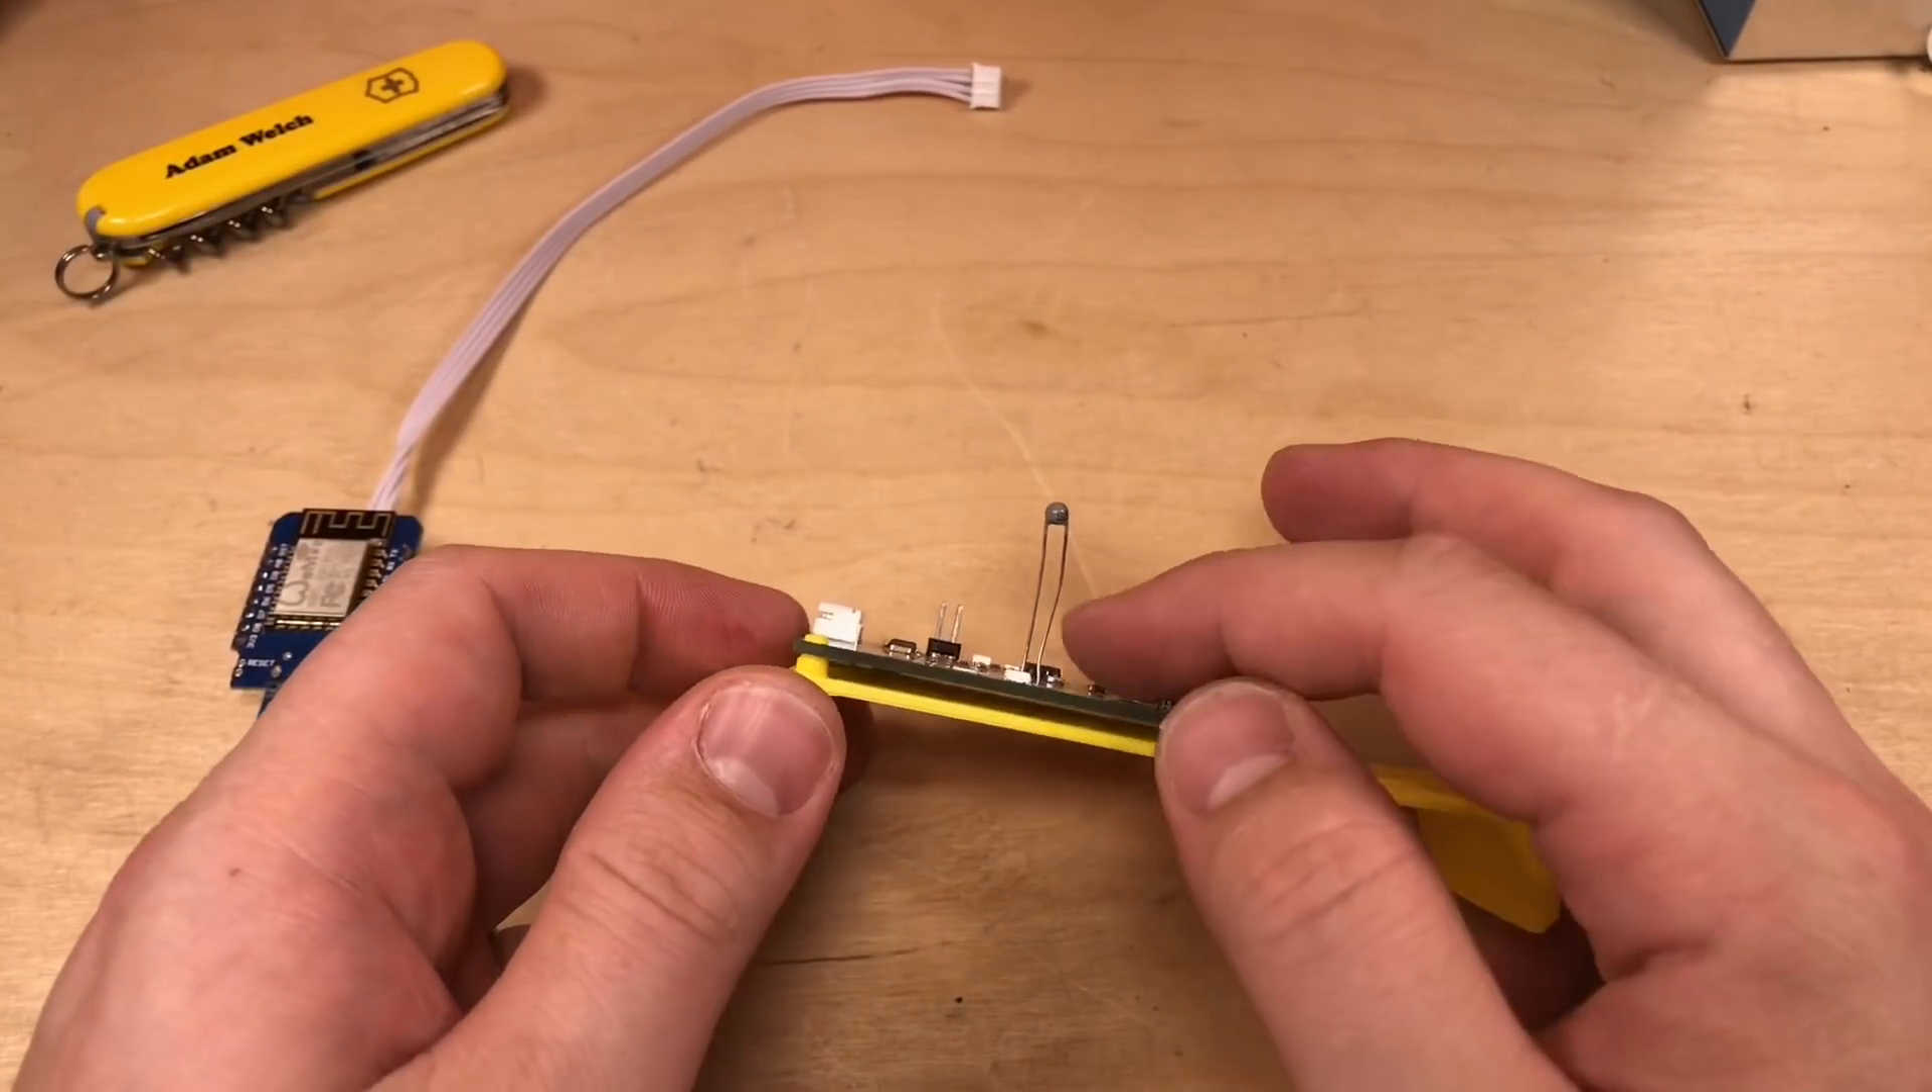I had left the thermistor riding a little bit high here.